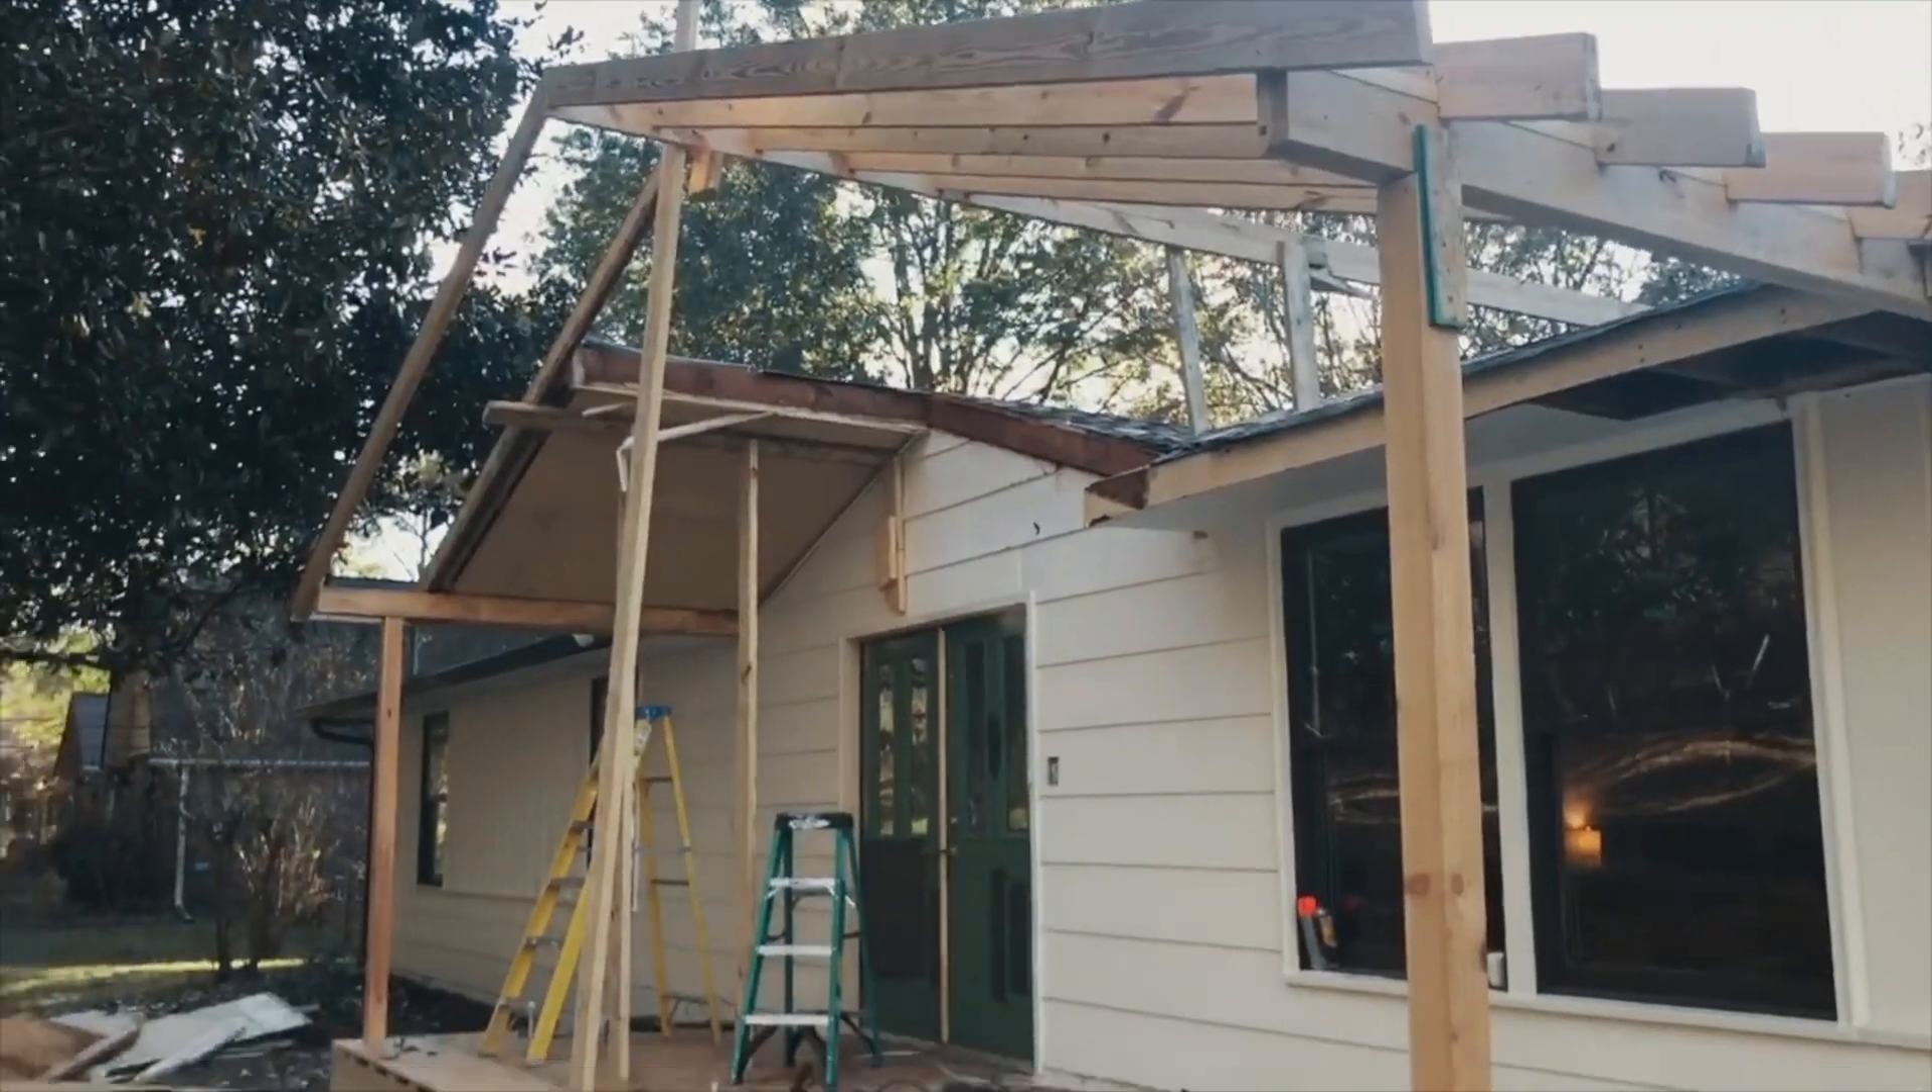We started putting some beams on the platform so our porch will be a lot bigger.